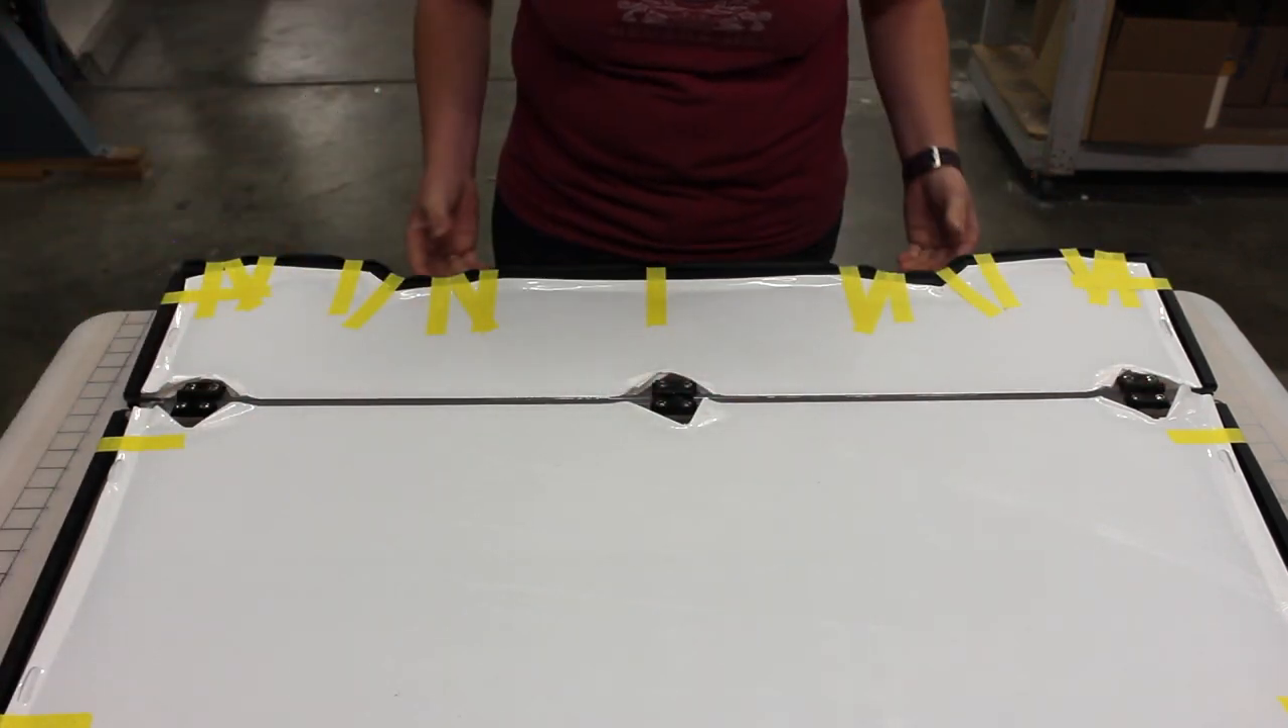And now, you have your hinges all set up.